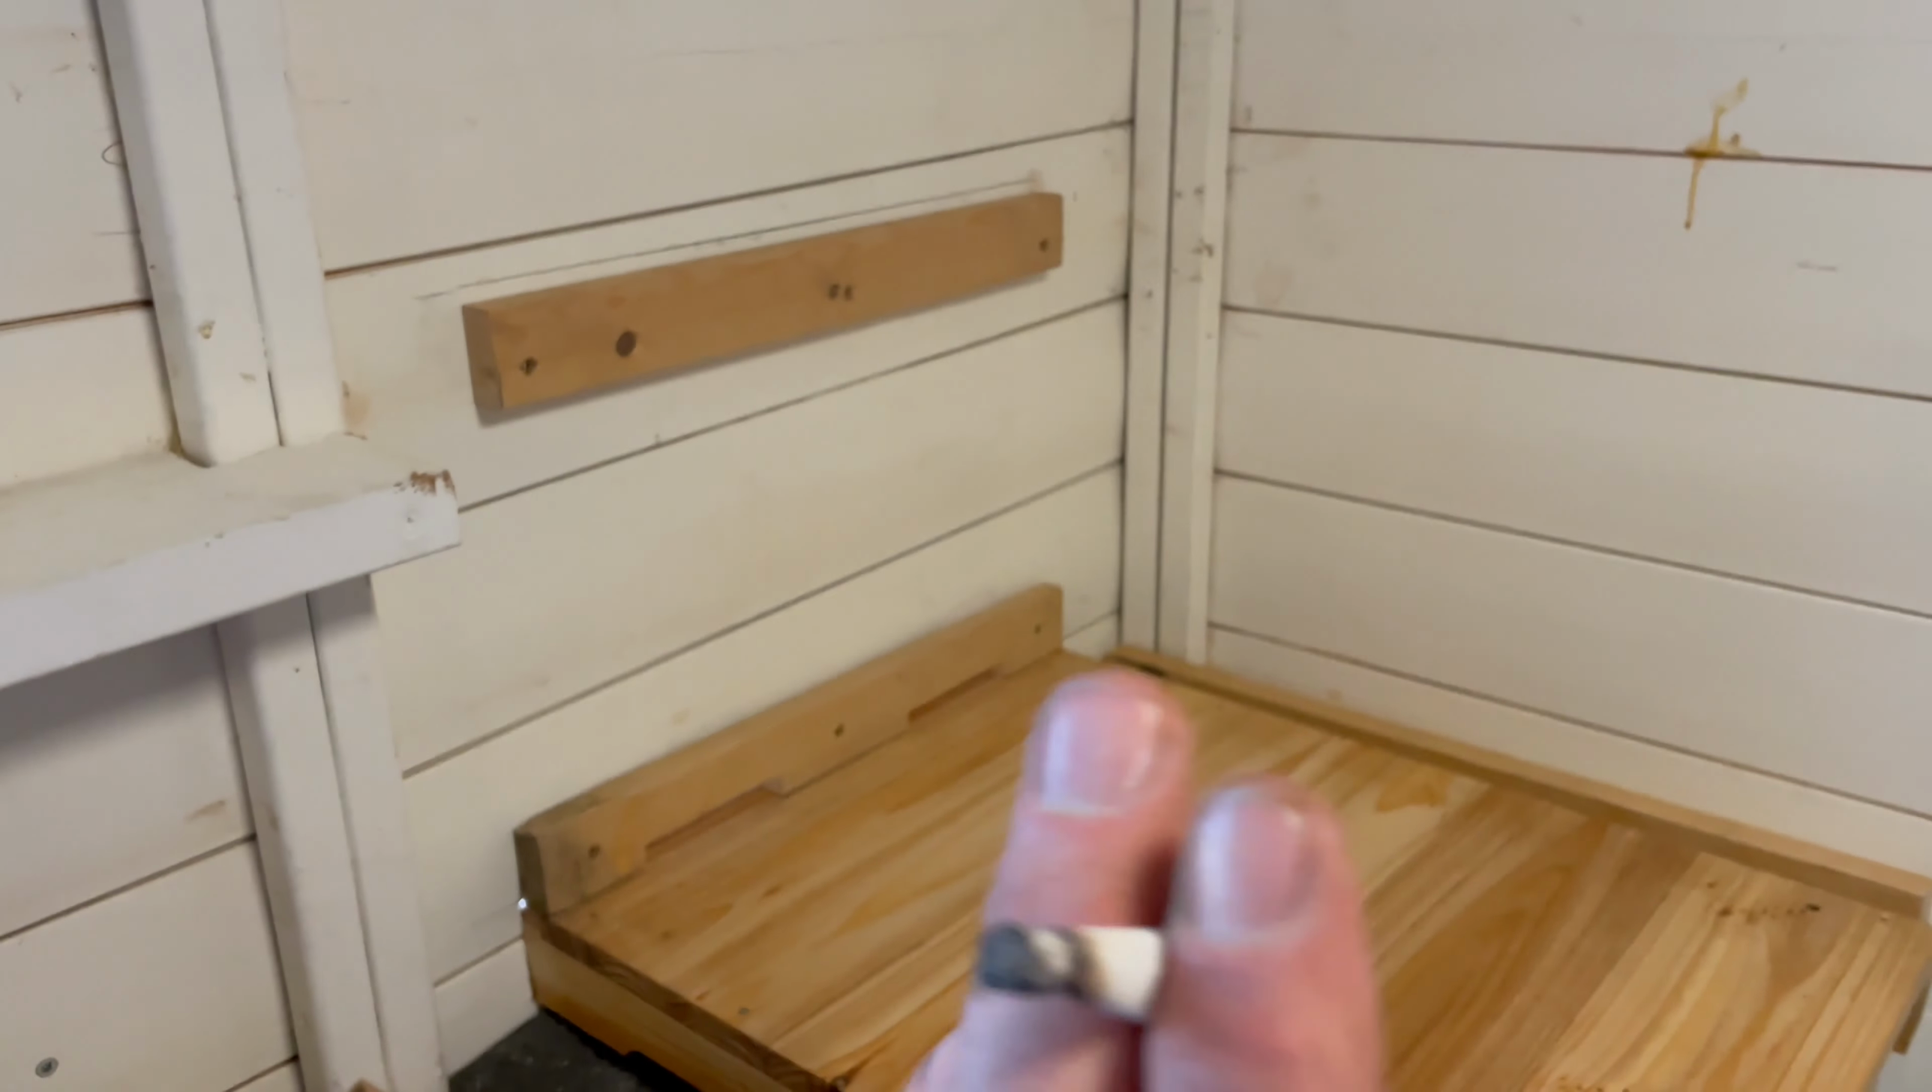What i've done is put a piece of timber on there to stop the um the hive pushing up against there.